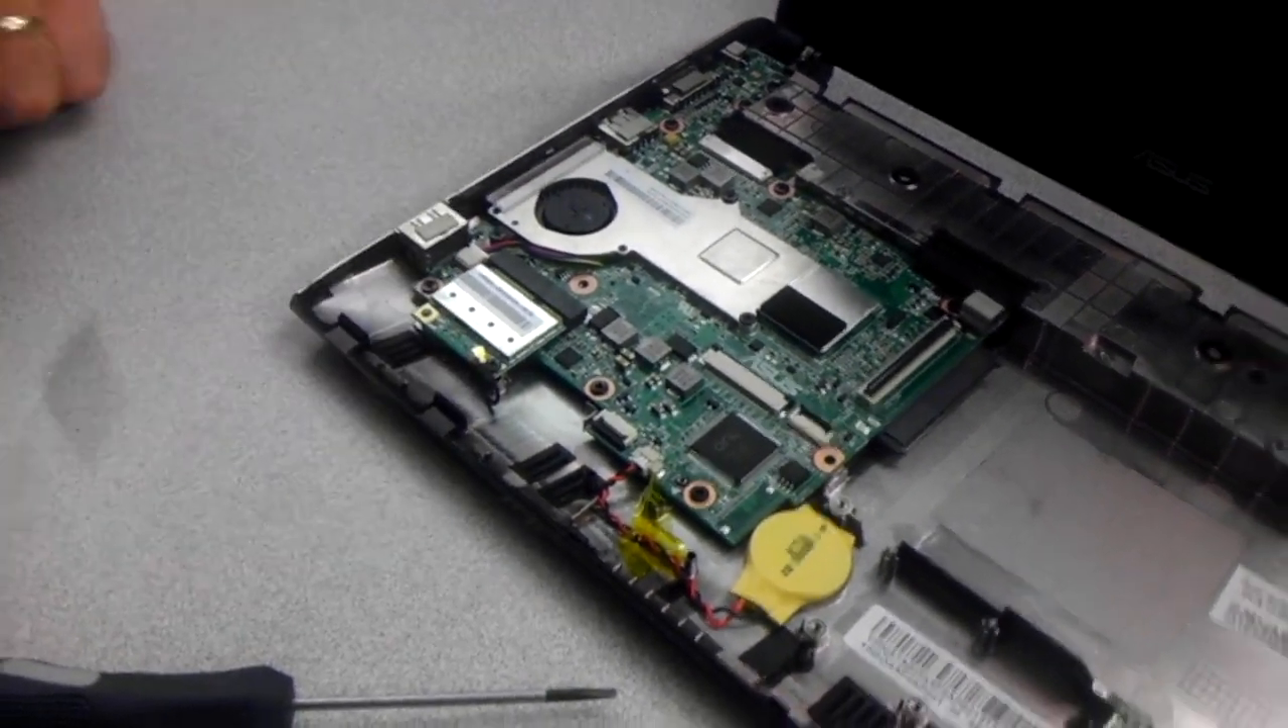Now the motherboard is back in.